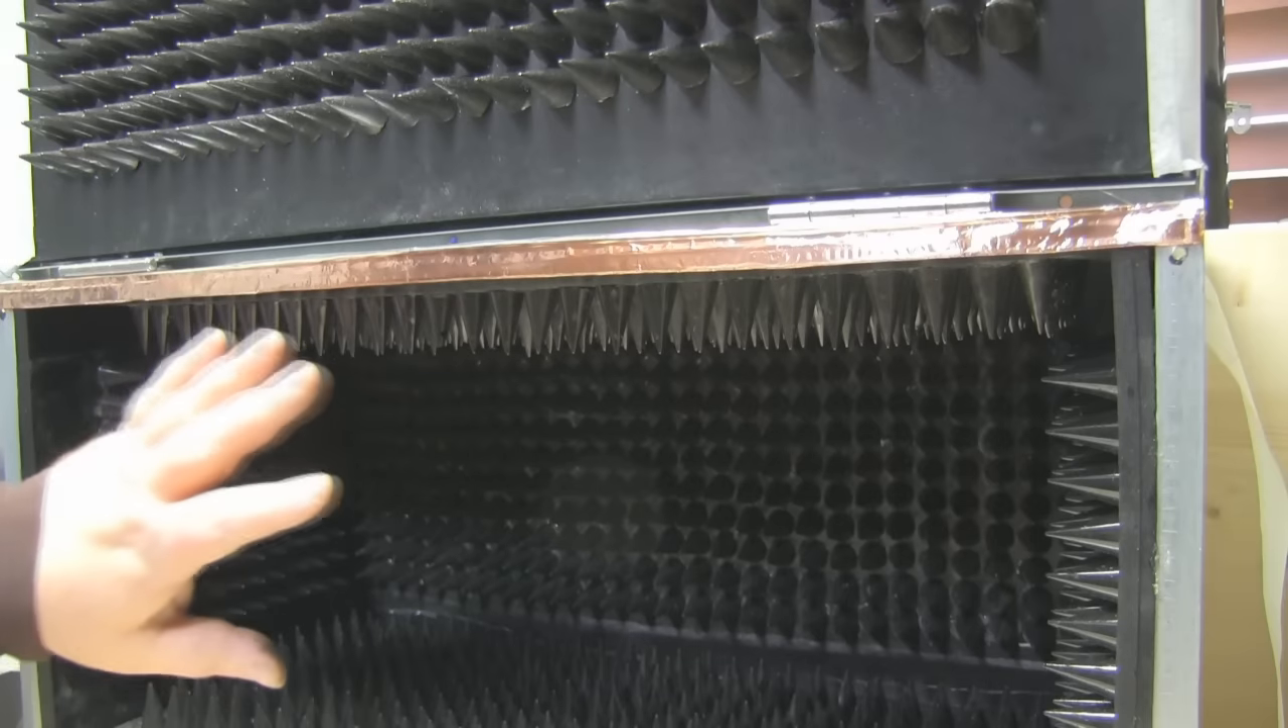I've now got all the tiles fitted in here and they each support each other and lock each other in place.